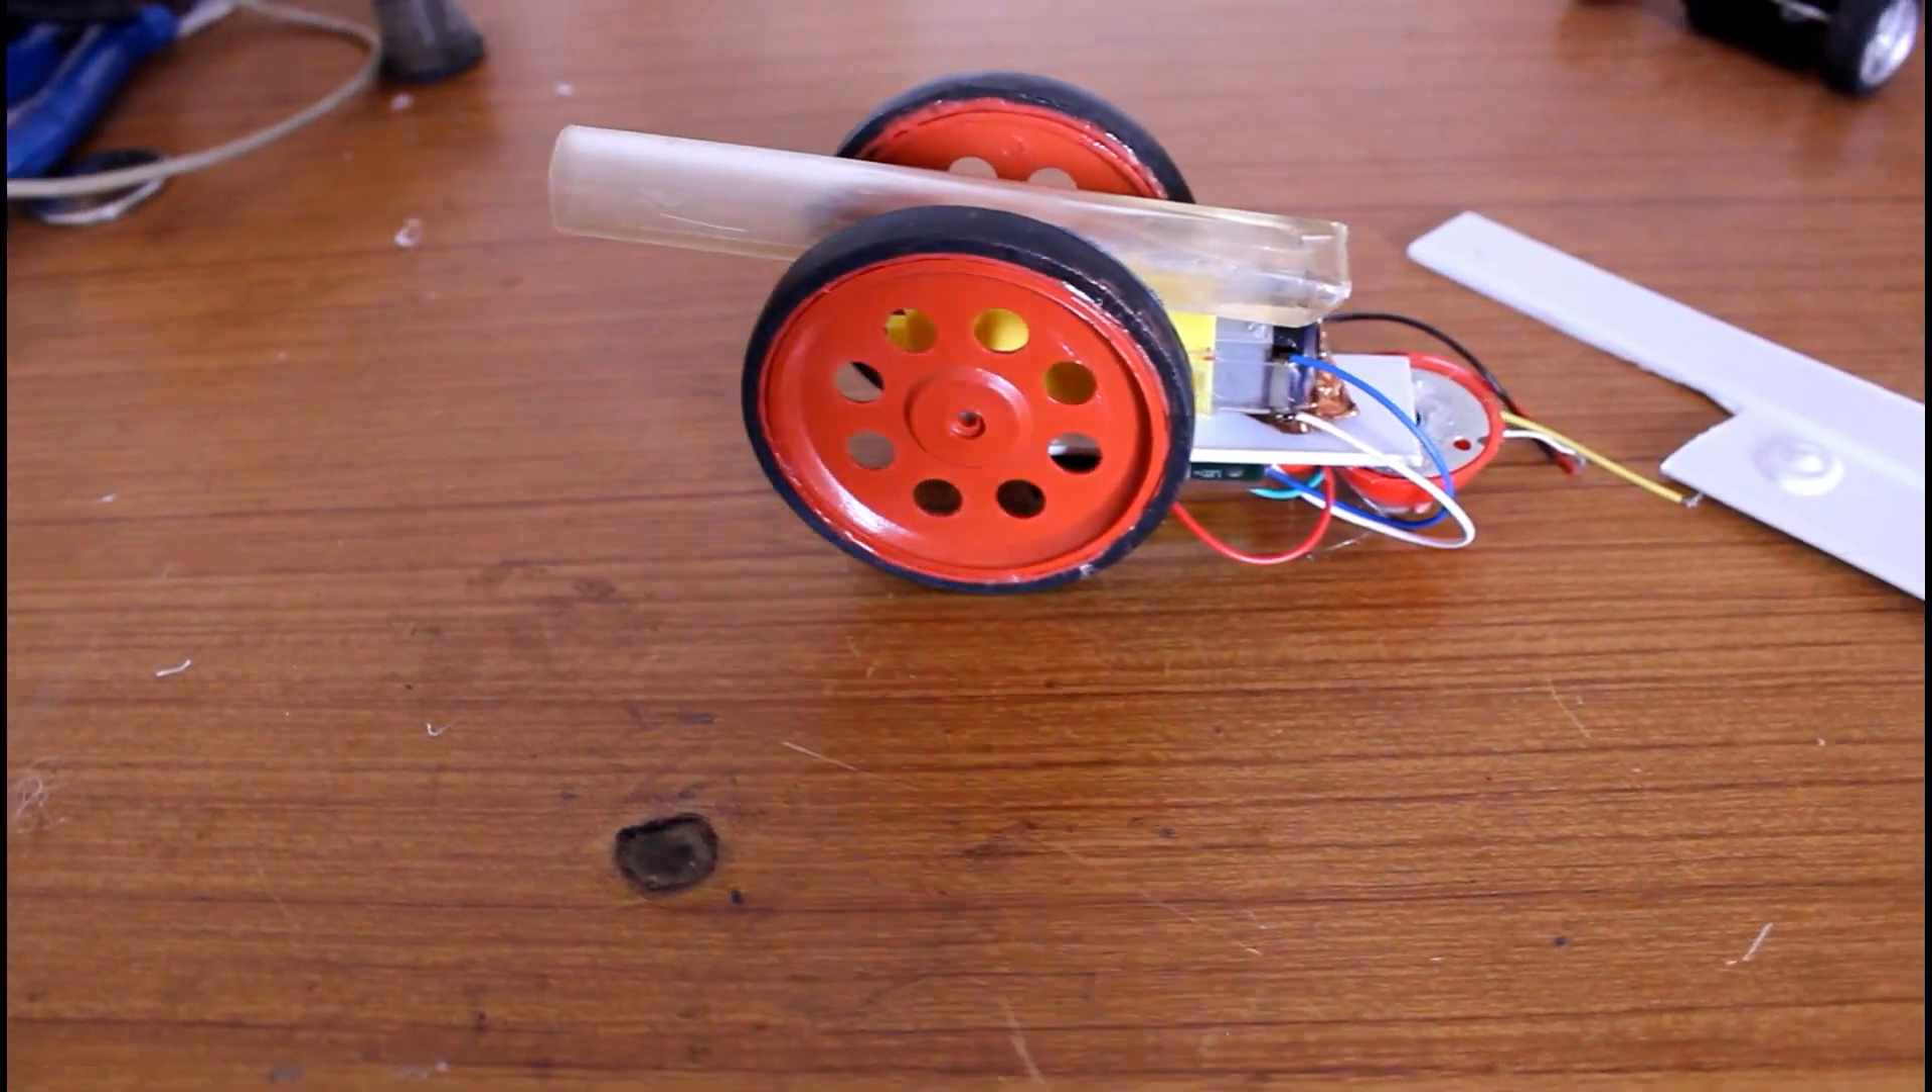Okay here i already fixed the wheel and i am going to make a hole where we are going to put a fuse to light the cannon.